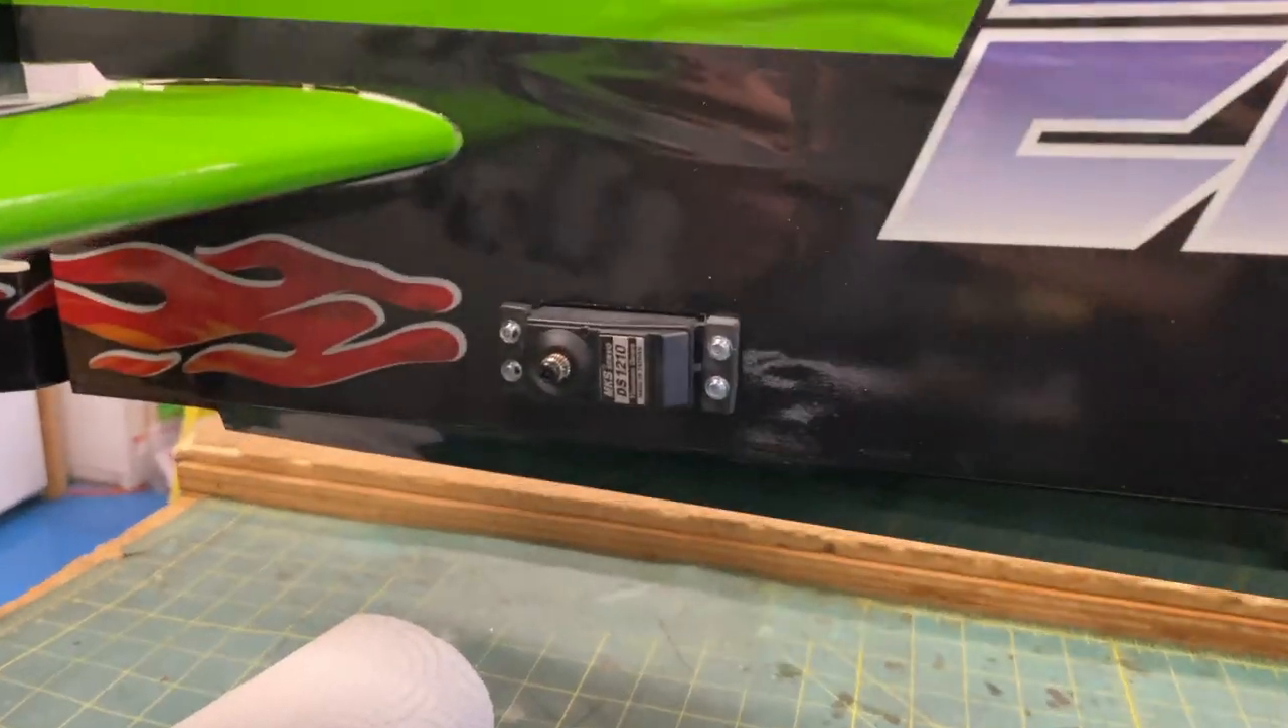And there you have an installed rudder servo.